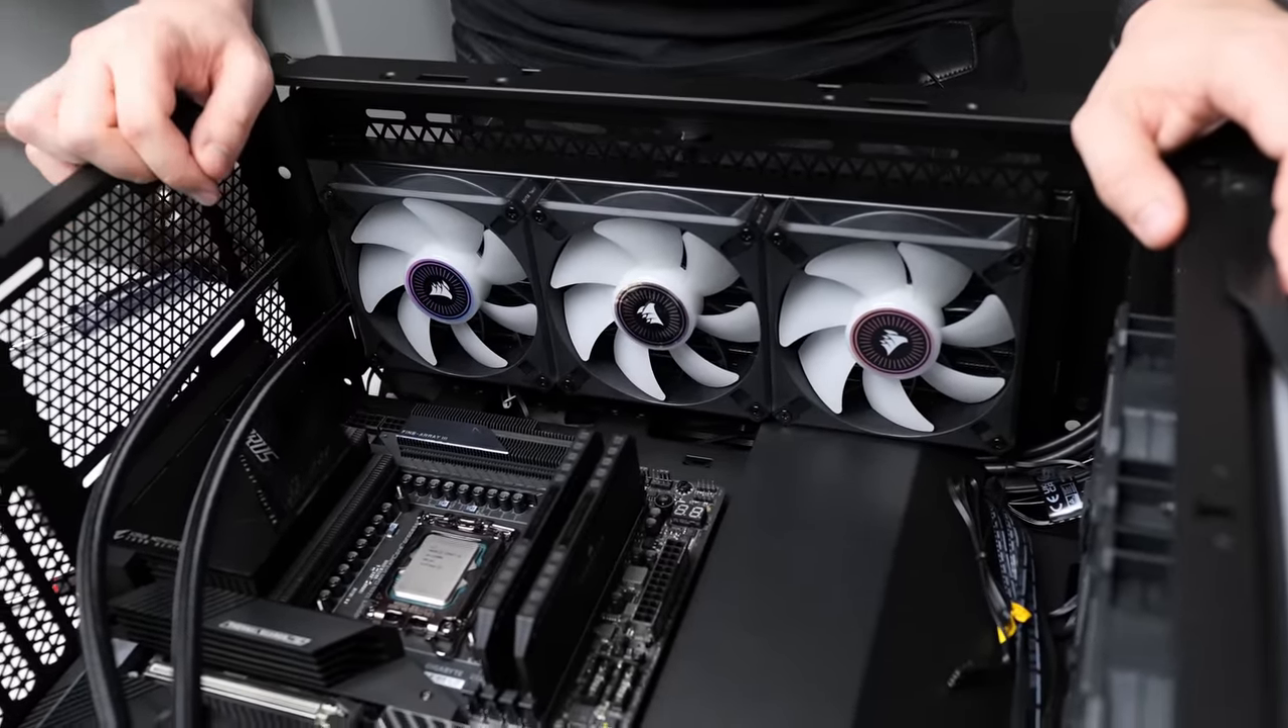Mamy naszą chłodnicę zamocowaną na górze.